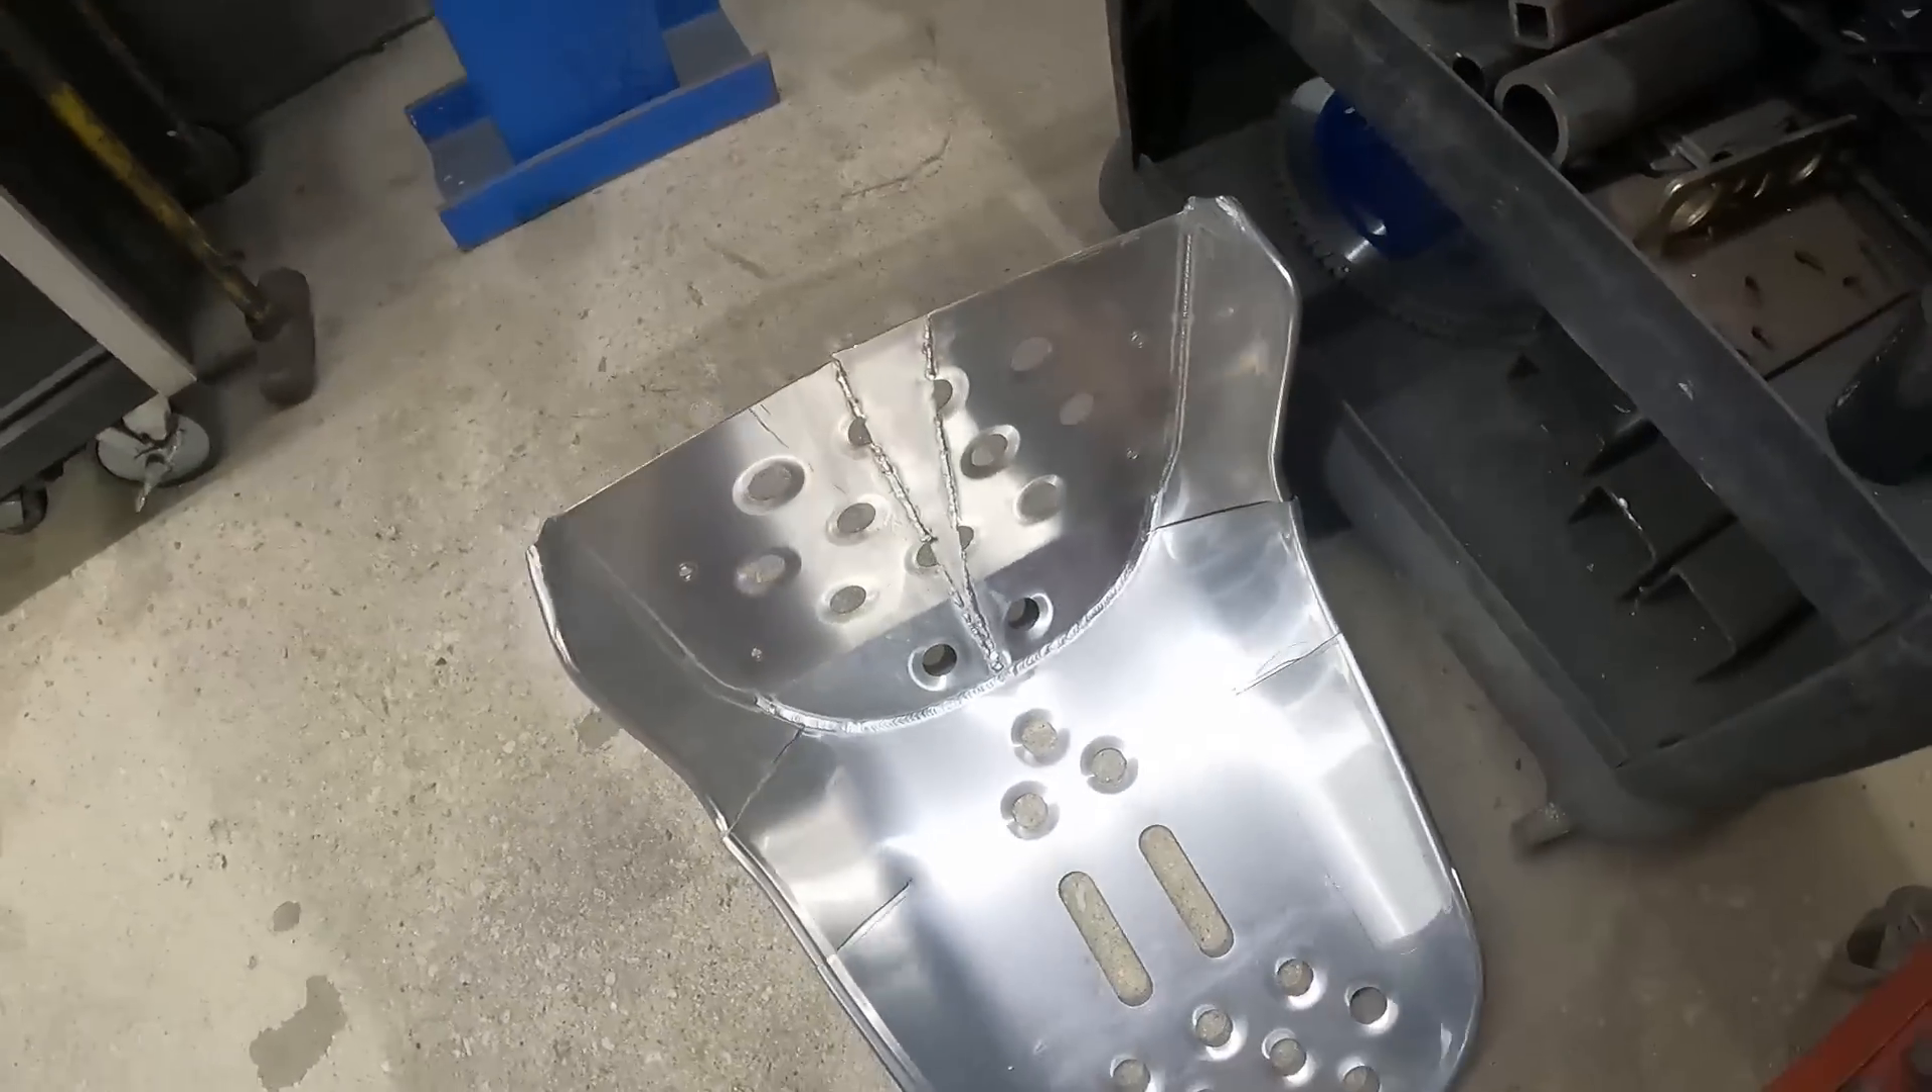Okay so we got the first seat put back together widened out.